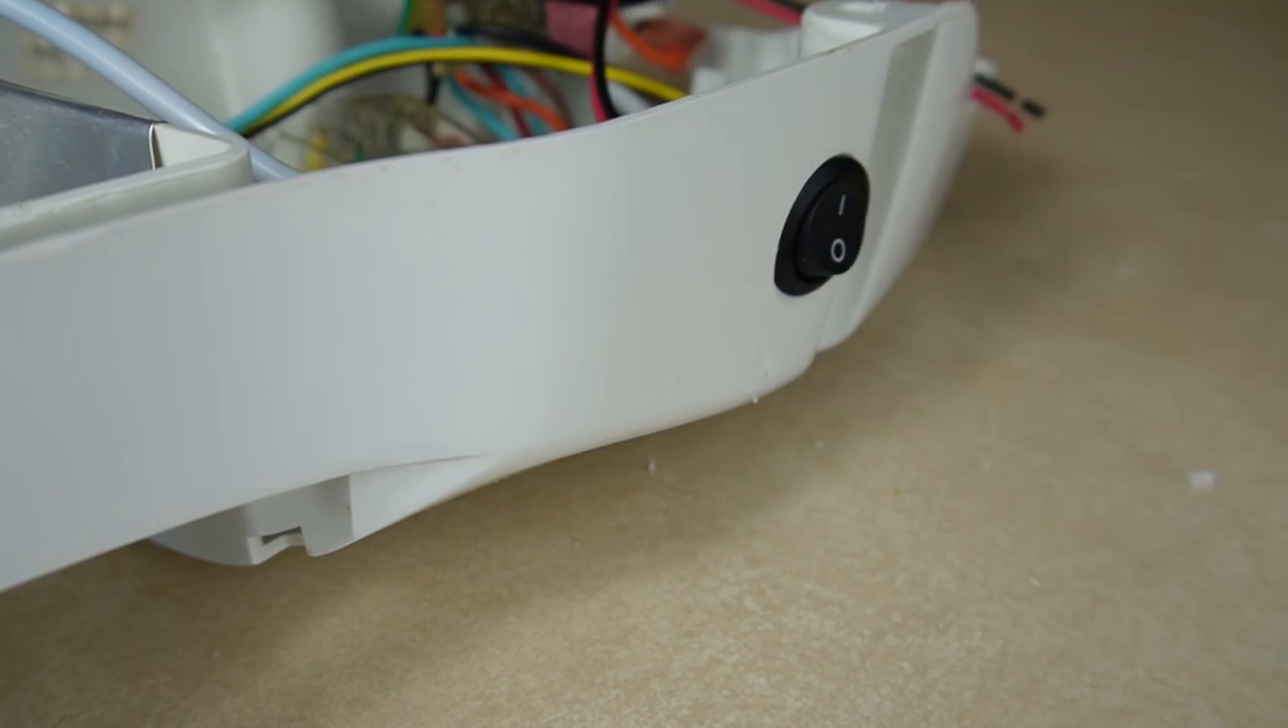Here's the interface with the switch now installed.